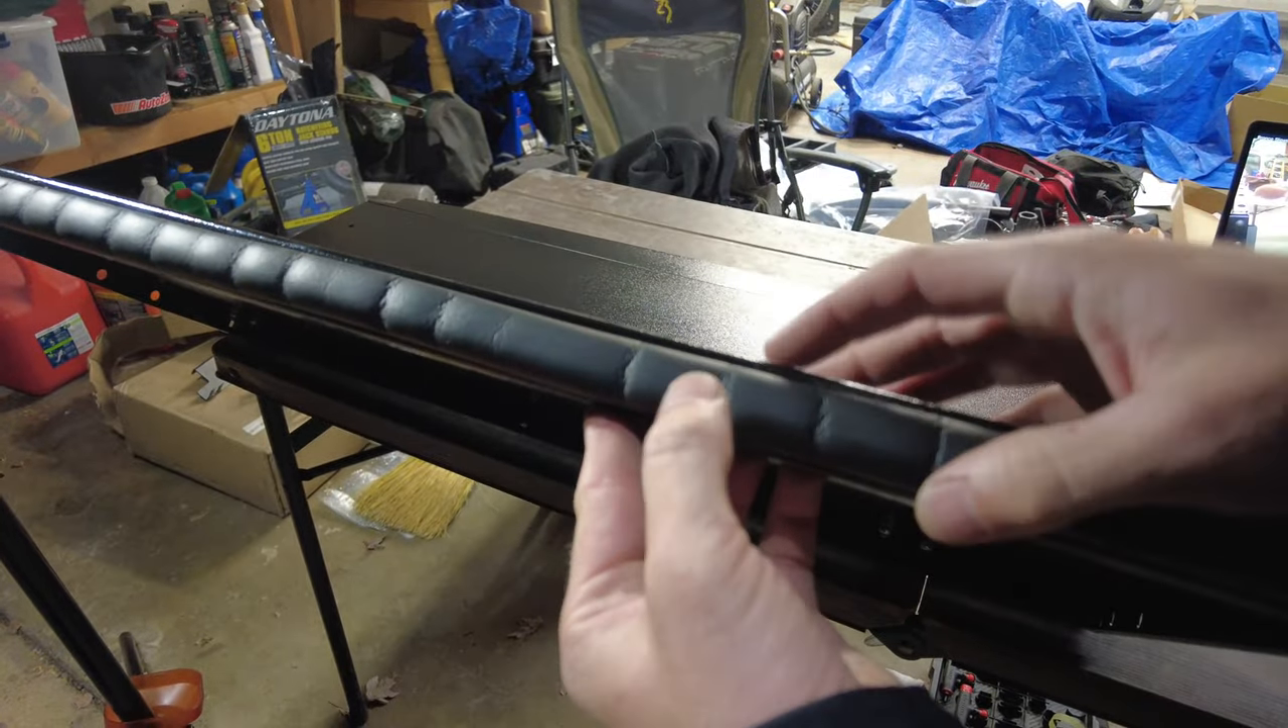You'll see I installed this lining on the large piece. It's this softish cushion material, that's going to be a nice seal for you.